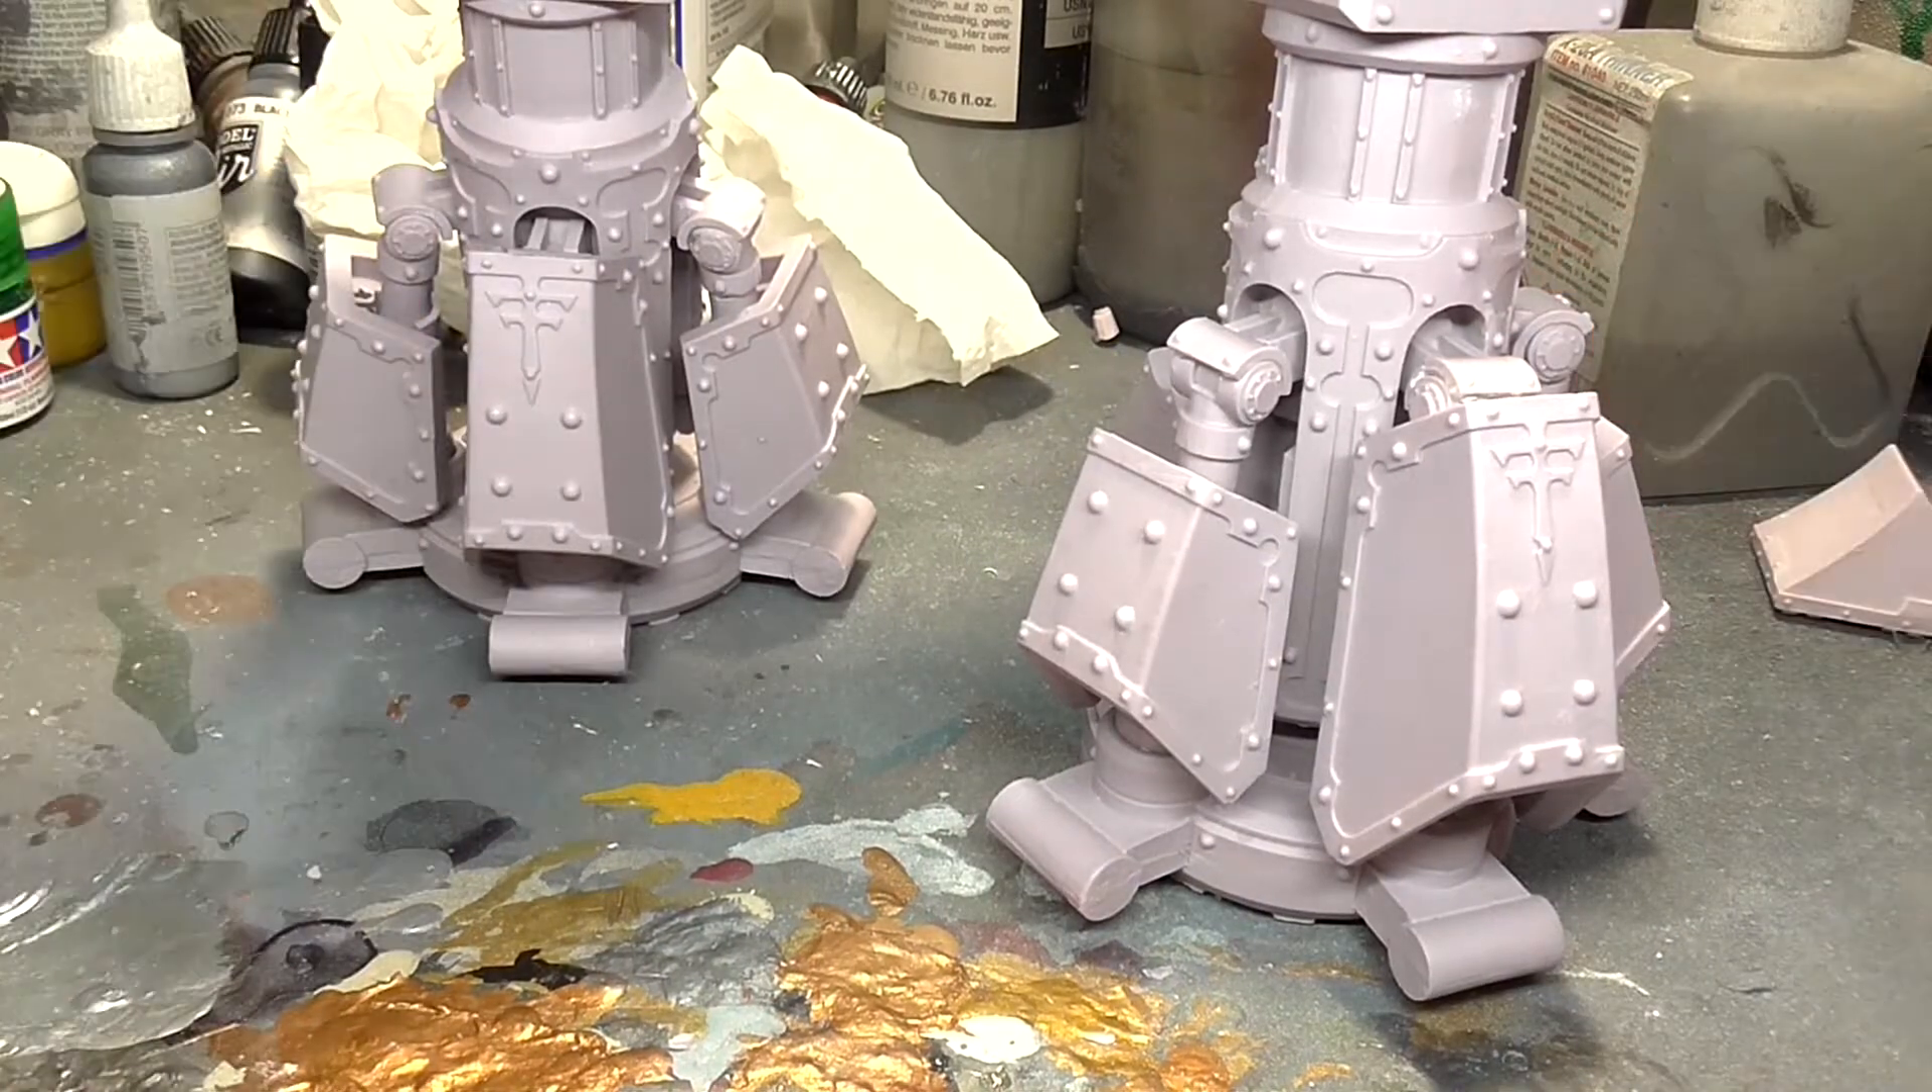So, basically, guys, I spent the majority of my time from between the last video and this video building the legs of this fucker right here.